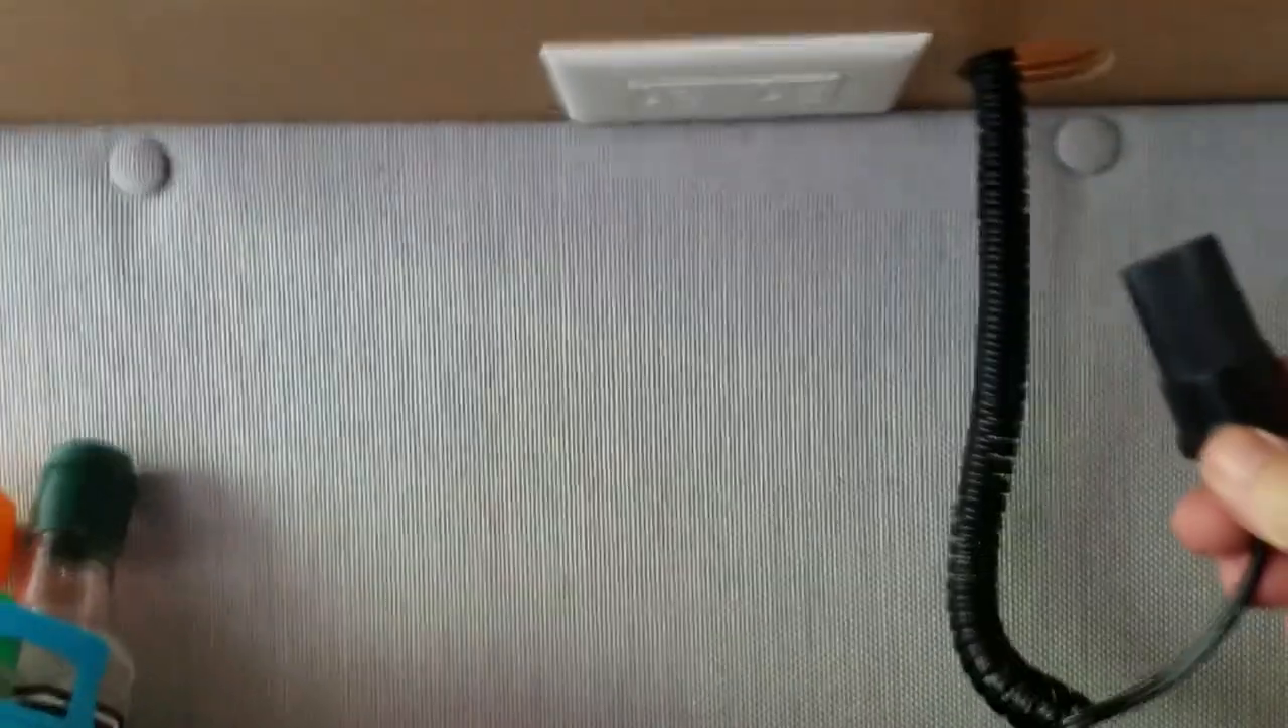I put in this extension cord coiled extension cord and put it through the hole so it comes out below on at the foot of the bed.